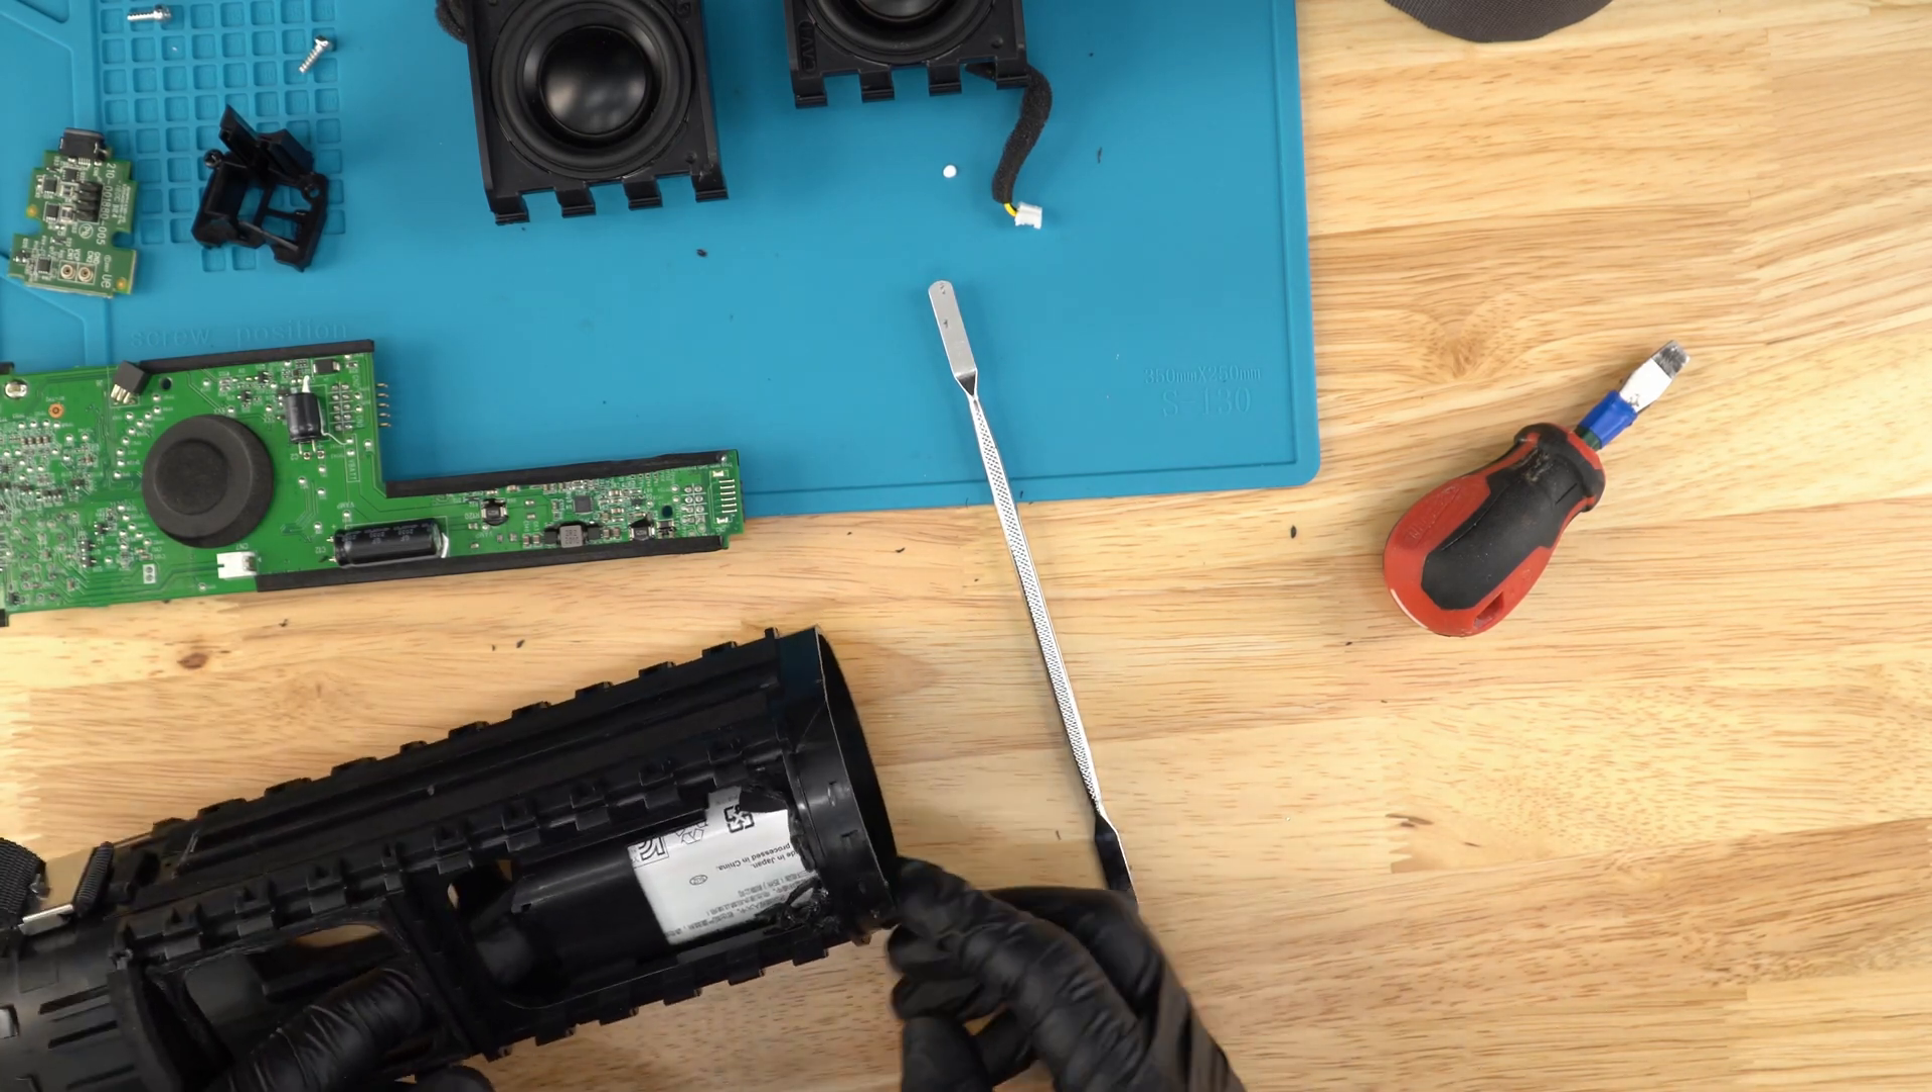We have the board now out.